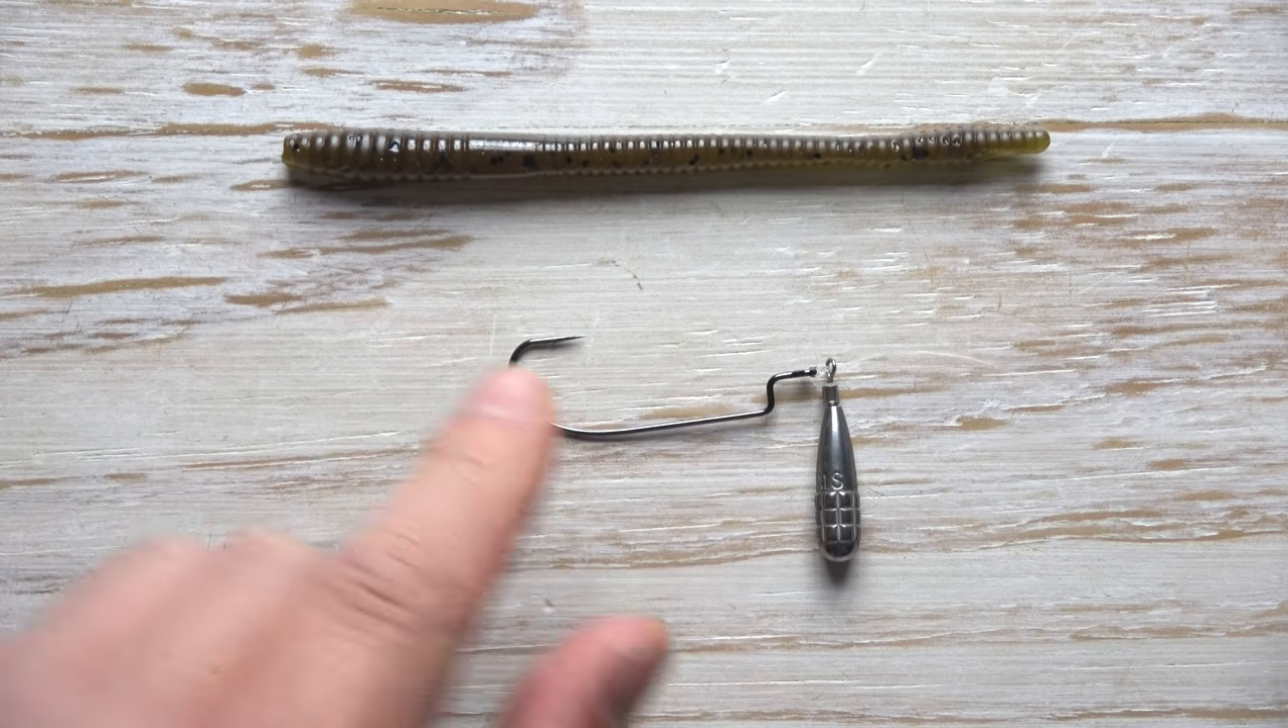Hier haben wir den Haken. Jetzt fehlt natürlich nur noch der Köder.